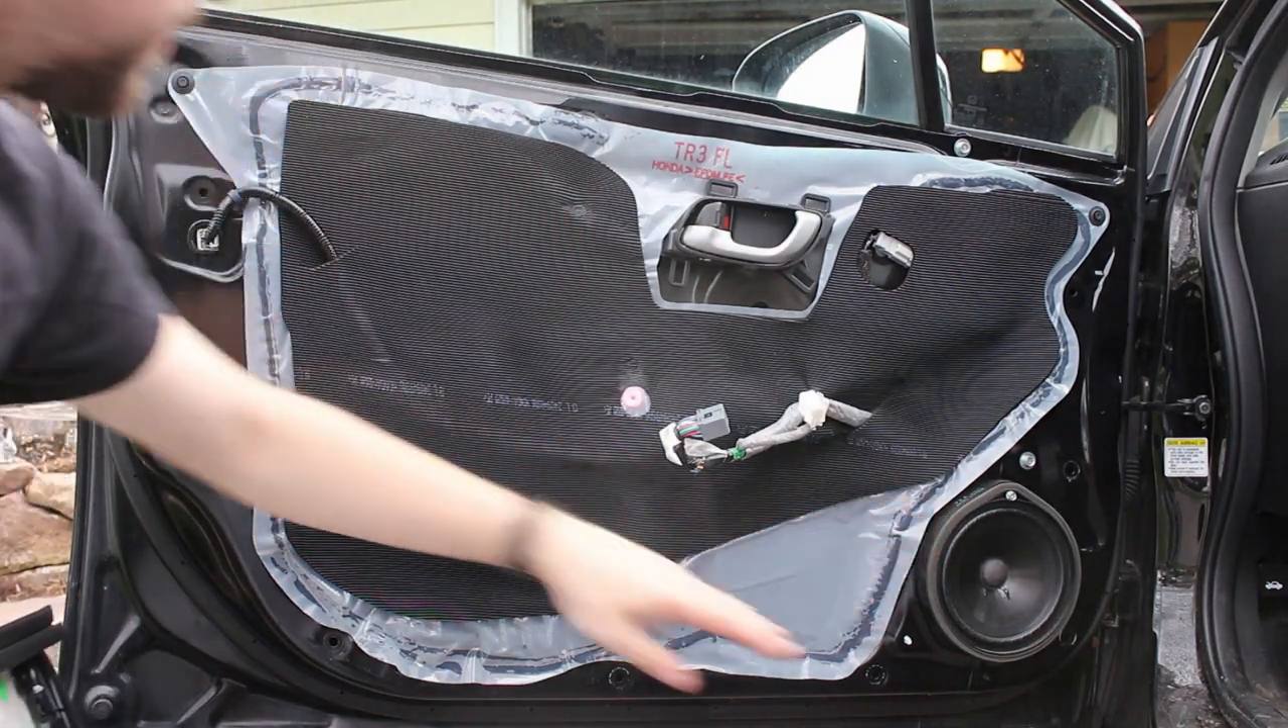Now with the door panel off, you have access to the speaker.